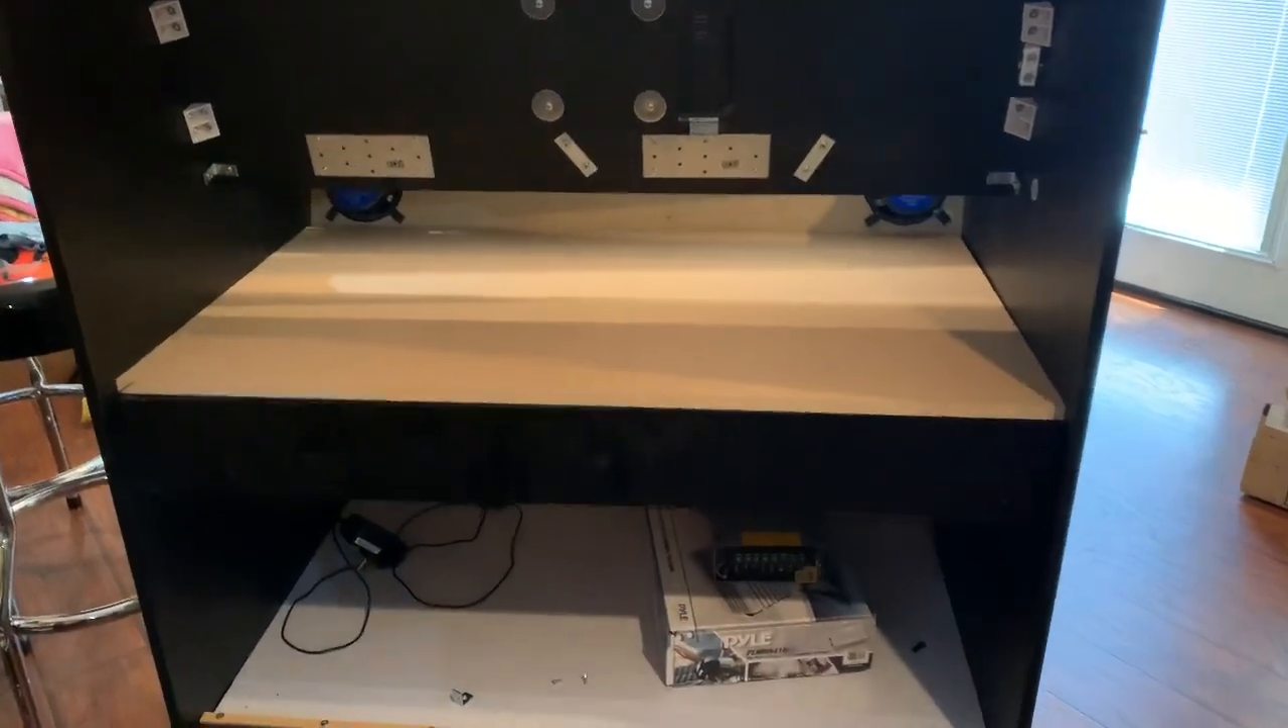All right guys the shelf is on.